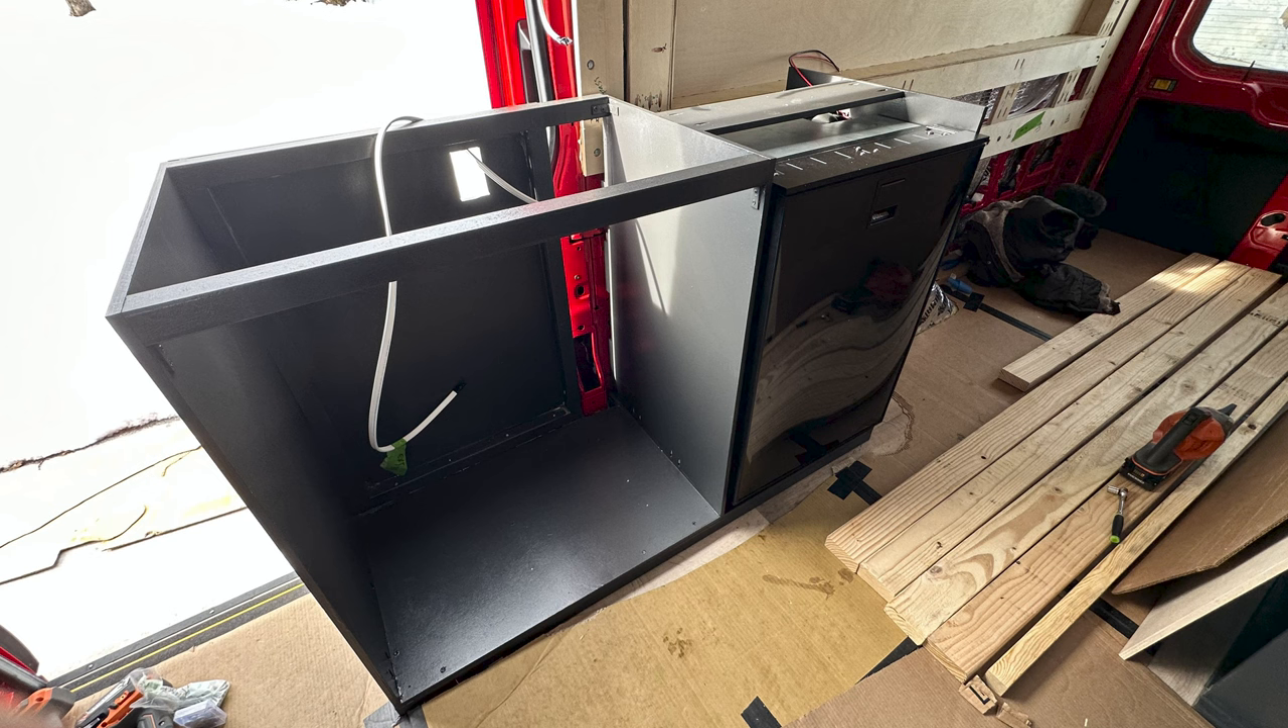The basic structure of the cabinet is complete. We don't have doors and we don't have the countertop on it.